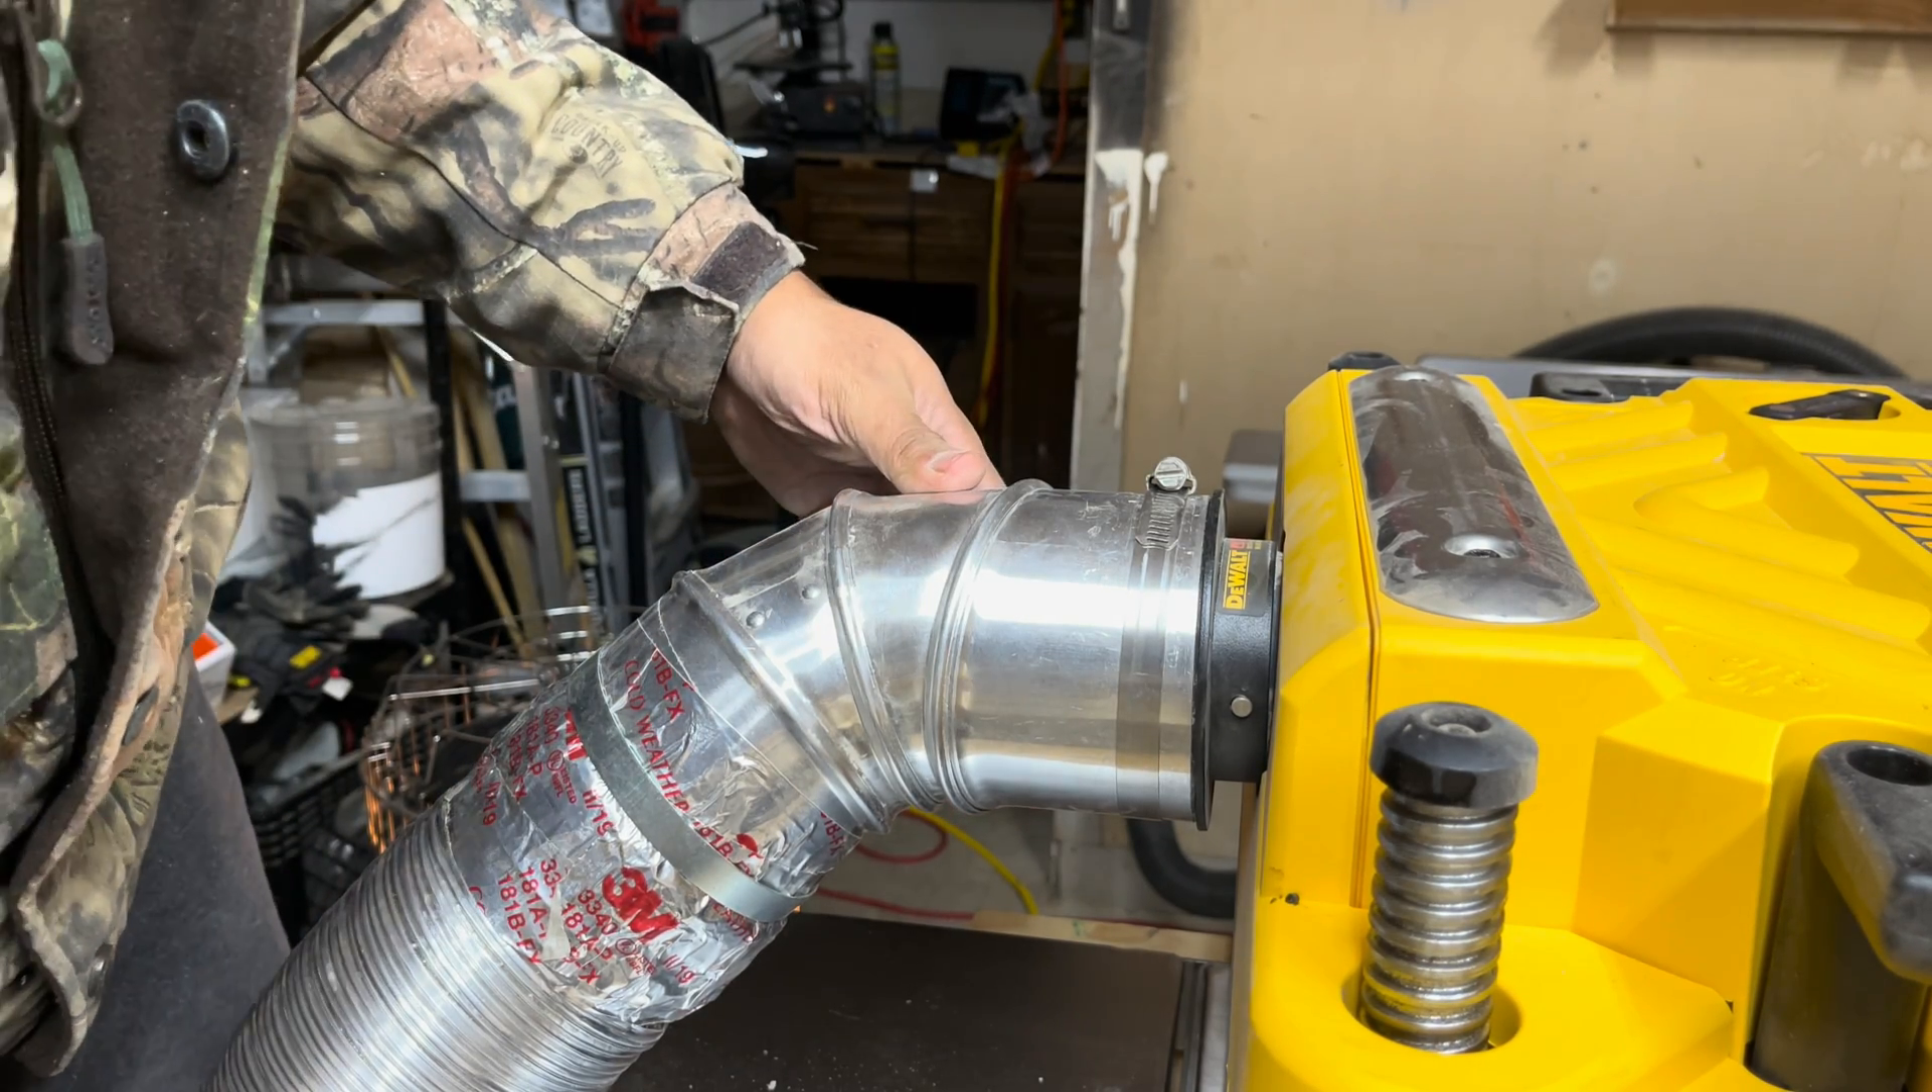Now we've got our fitting hooked onto our planer.